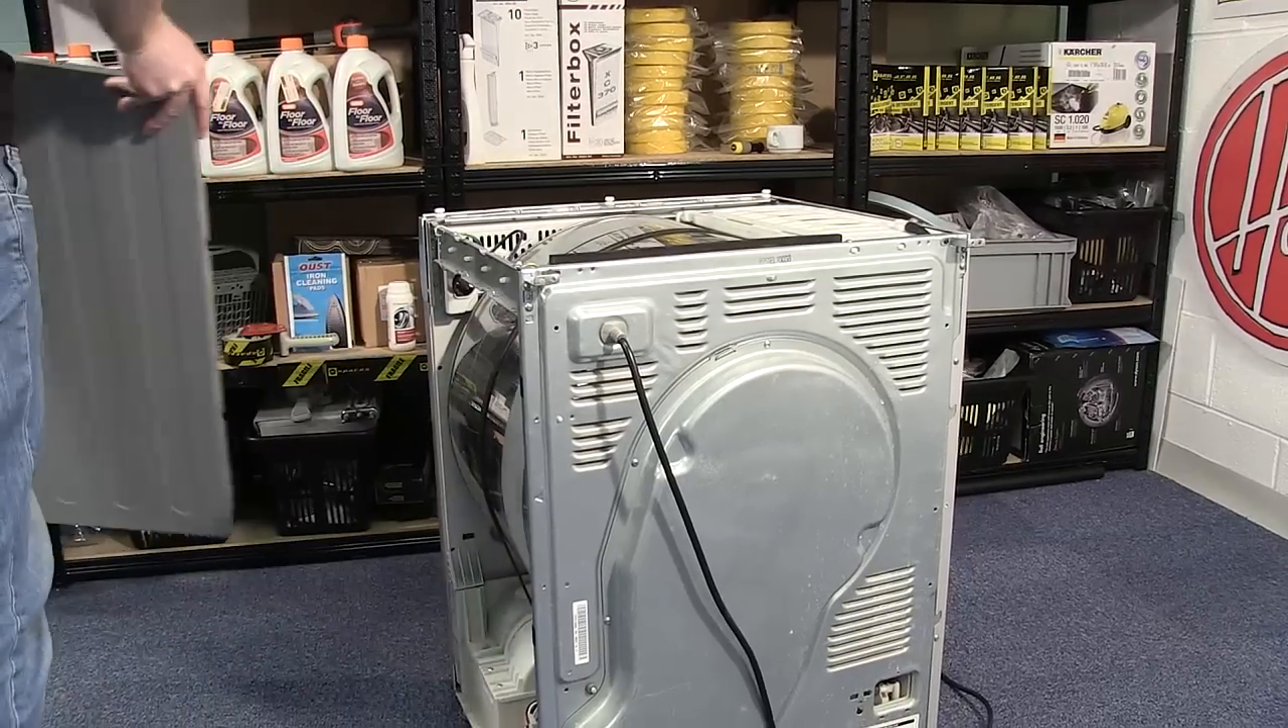With the top removed I next need to remove the side panel by undoing these five screws. With all the screws removed the side panel just lifts up and away.